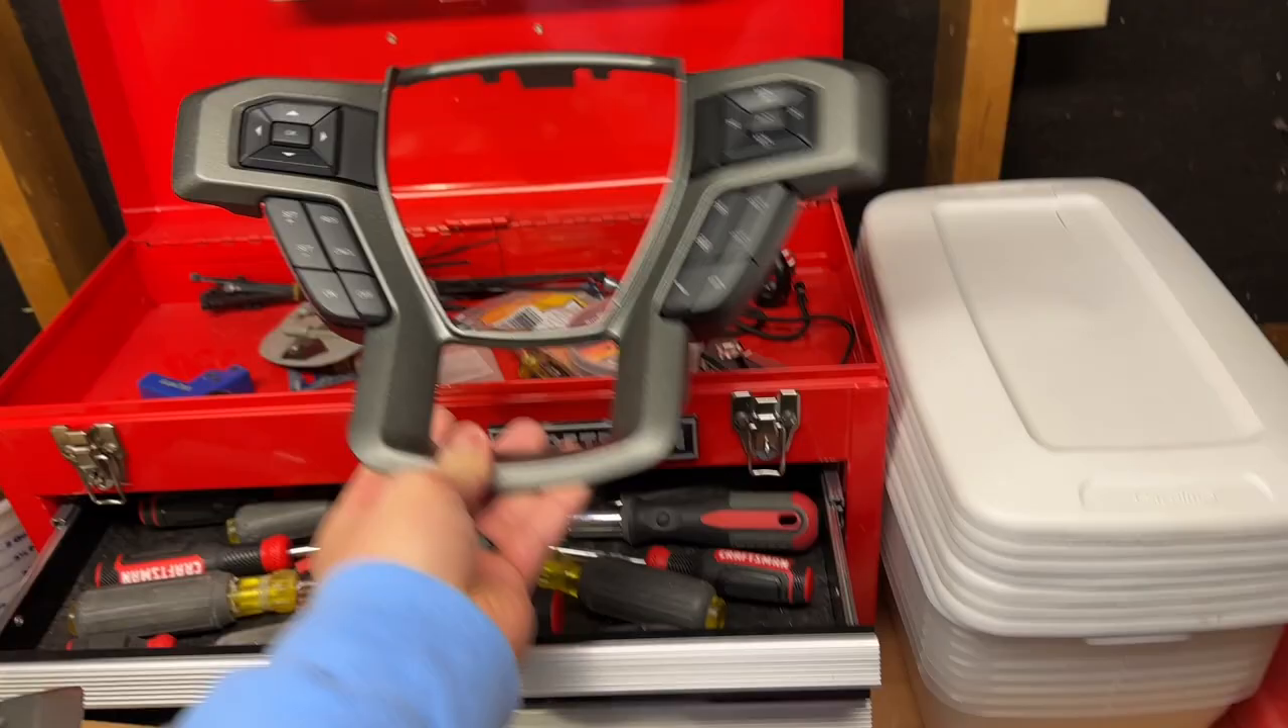So the Raptor, uh, face plate is out.